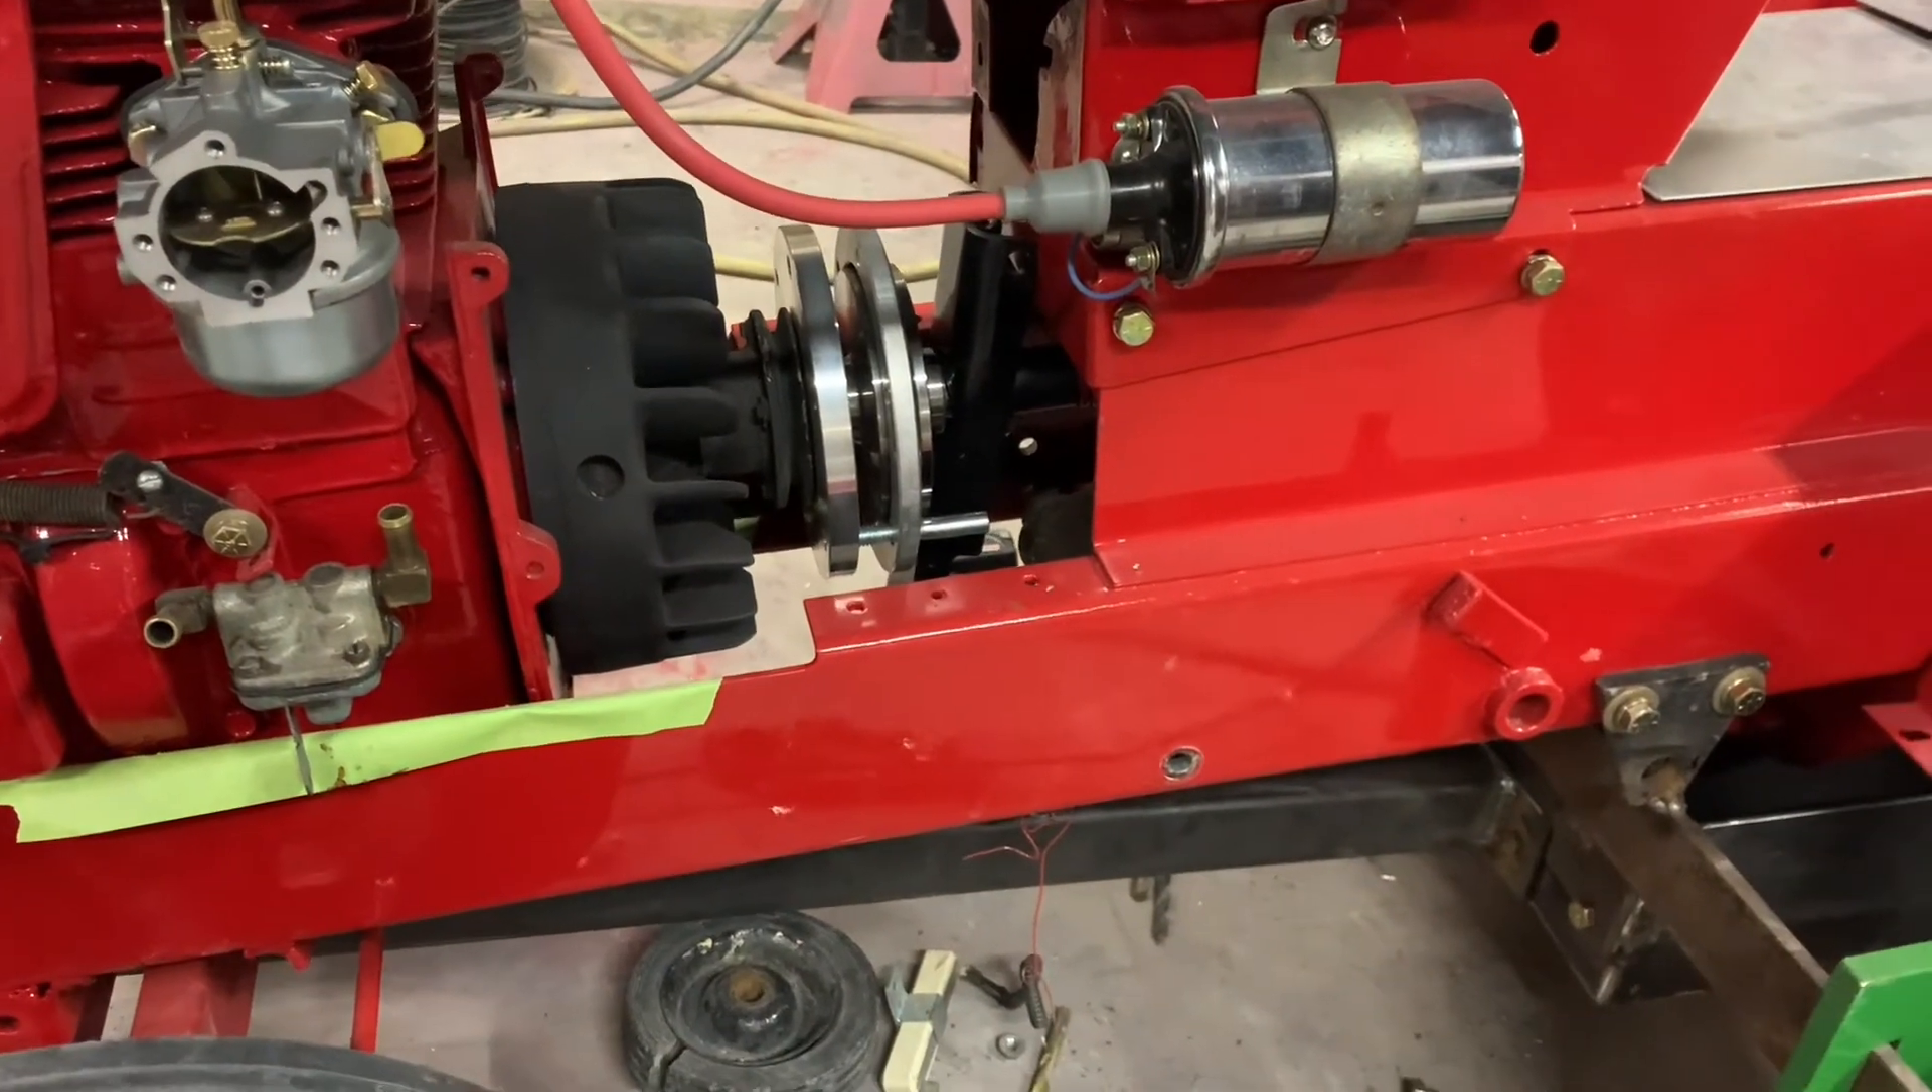And then you can also see, I'll touch on this now that I just noticed it, but I did get my coil mounted, but there's my clutch.